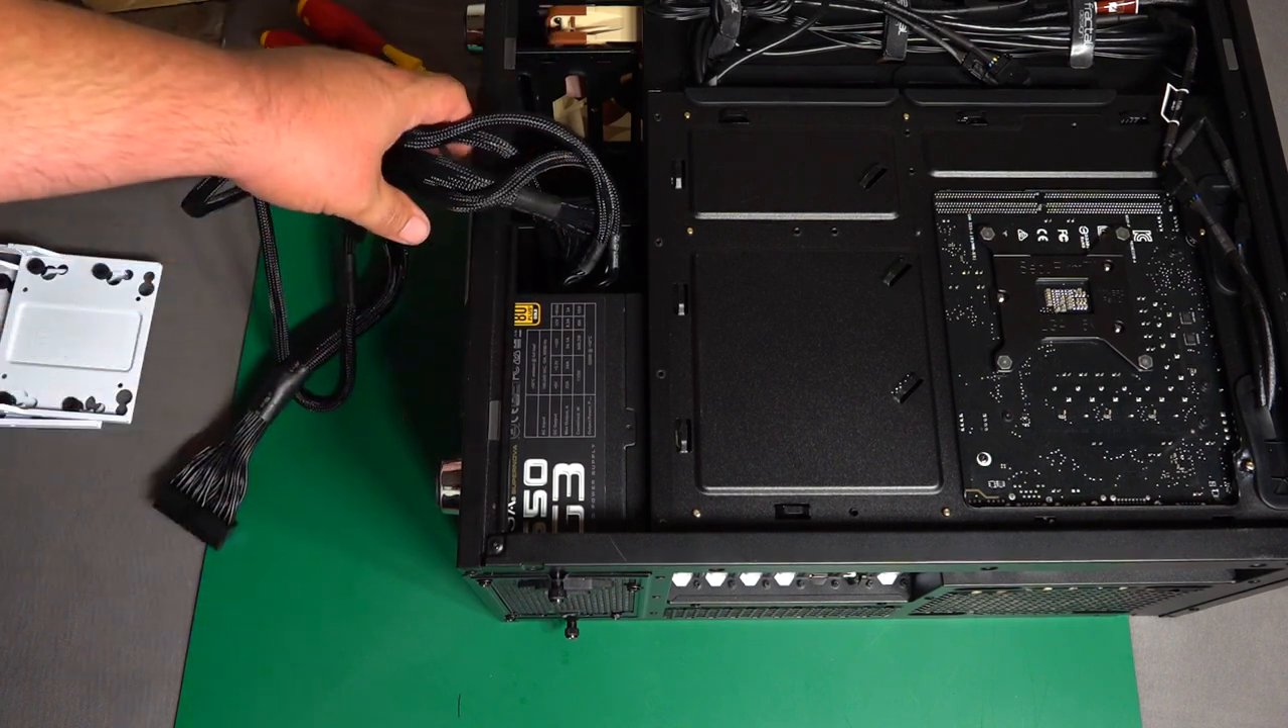Power supplies mounted. I got all the appropriate cables already connected to it and fed through.